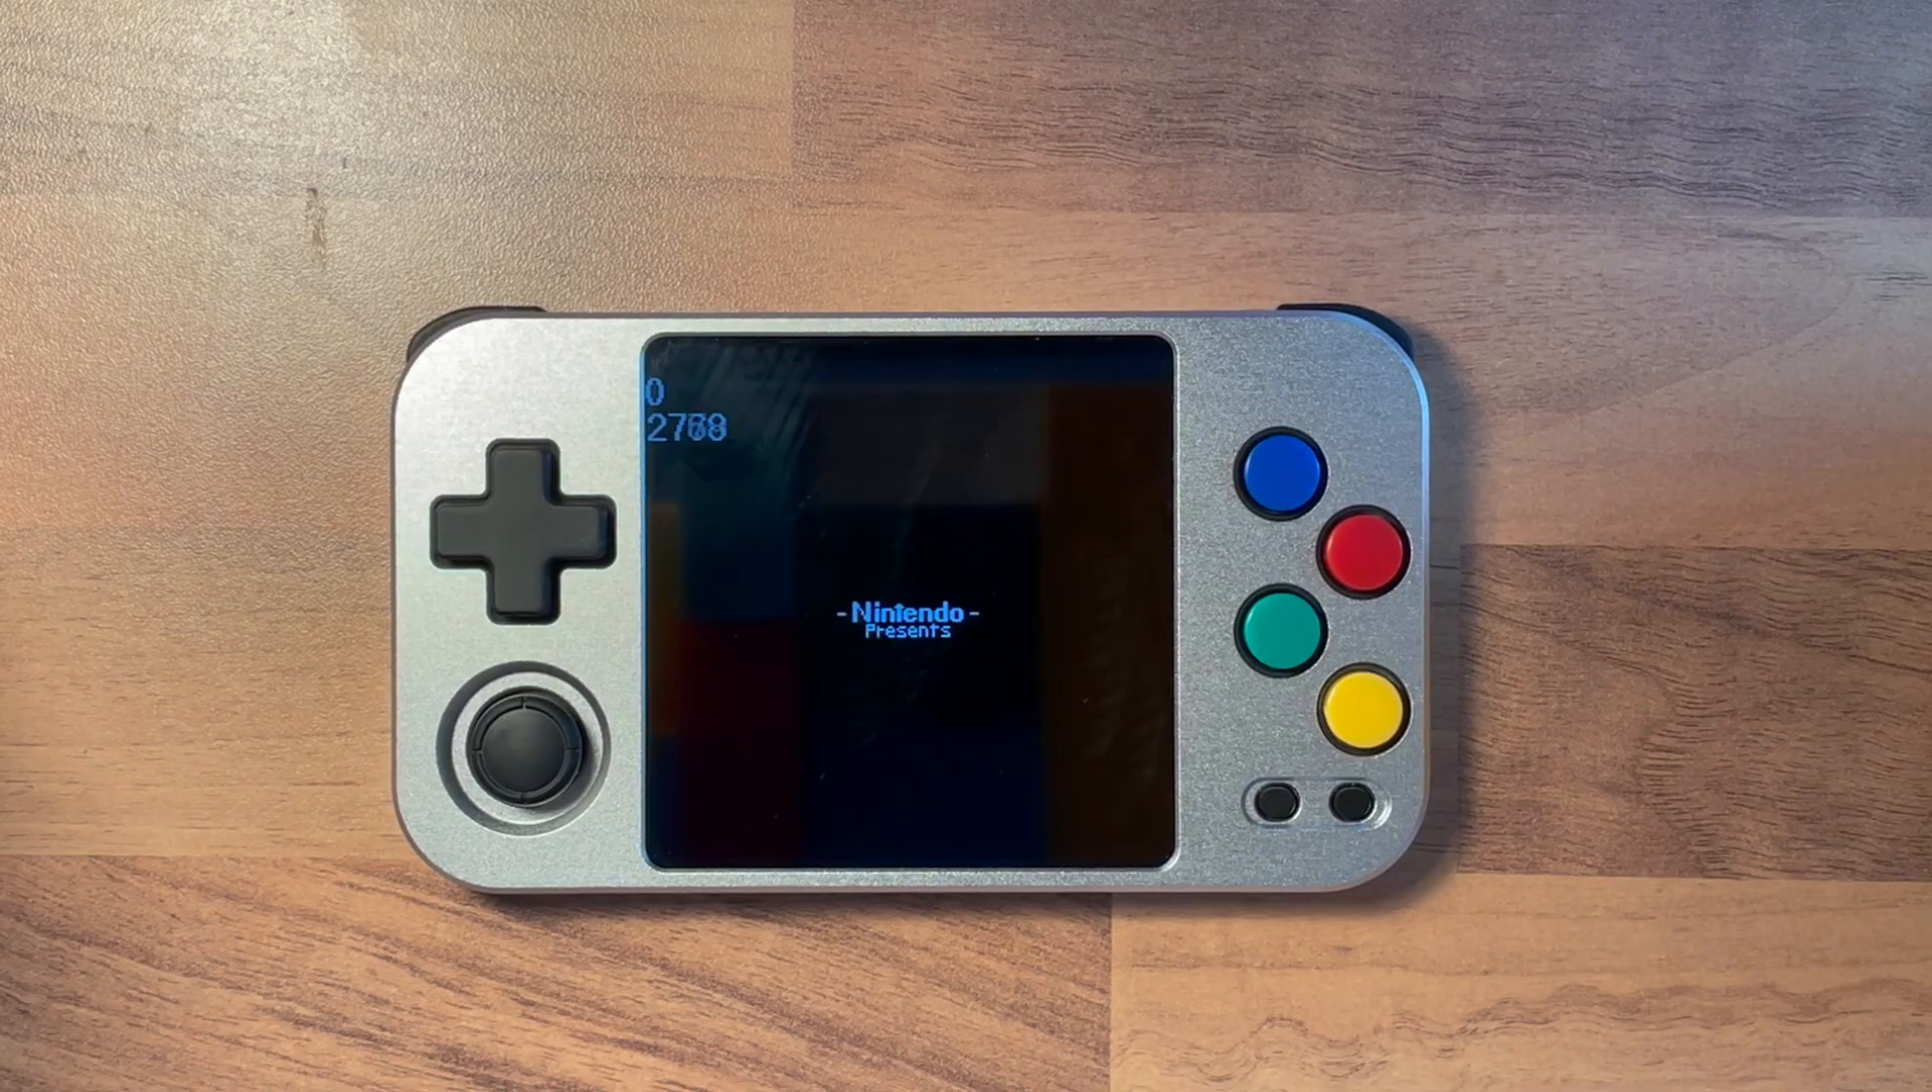You've finished assembling the PicoHell 2.